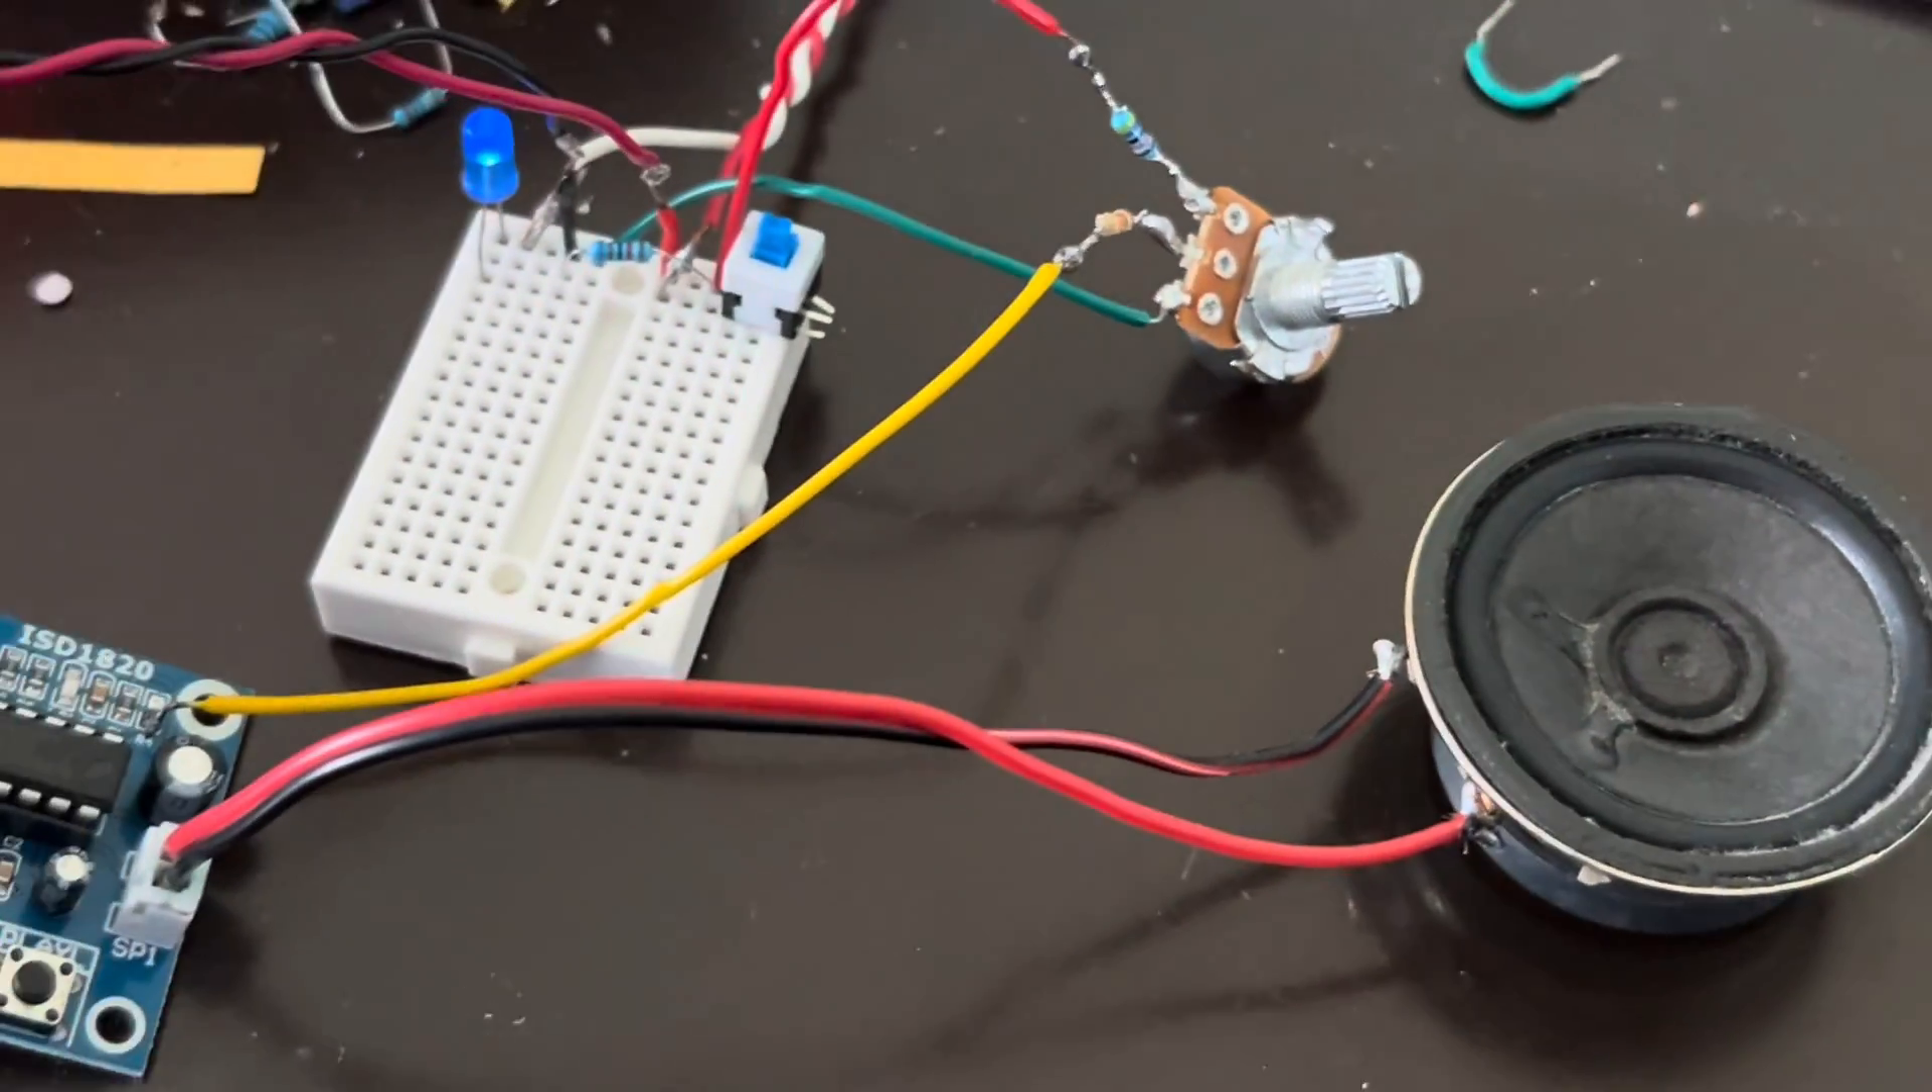Now I added, um, instead of R4, I took out that R4 resistor there and I added a potentiometer to control the pitch.